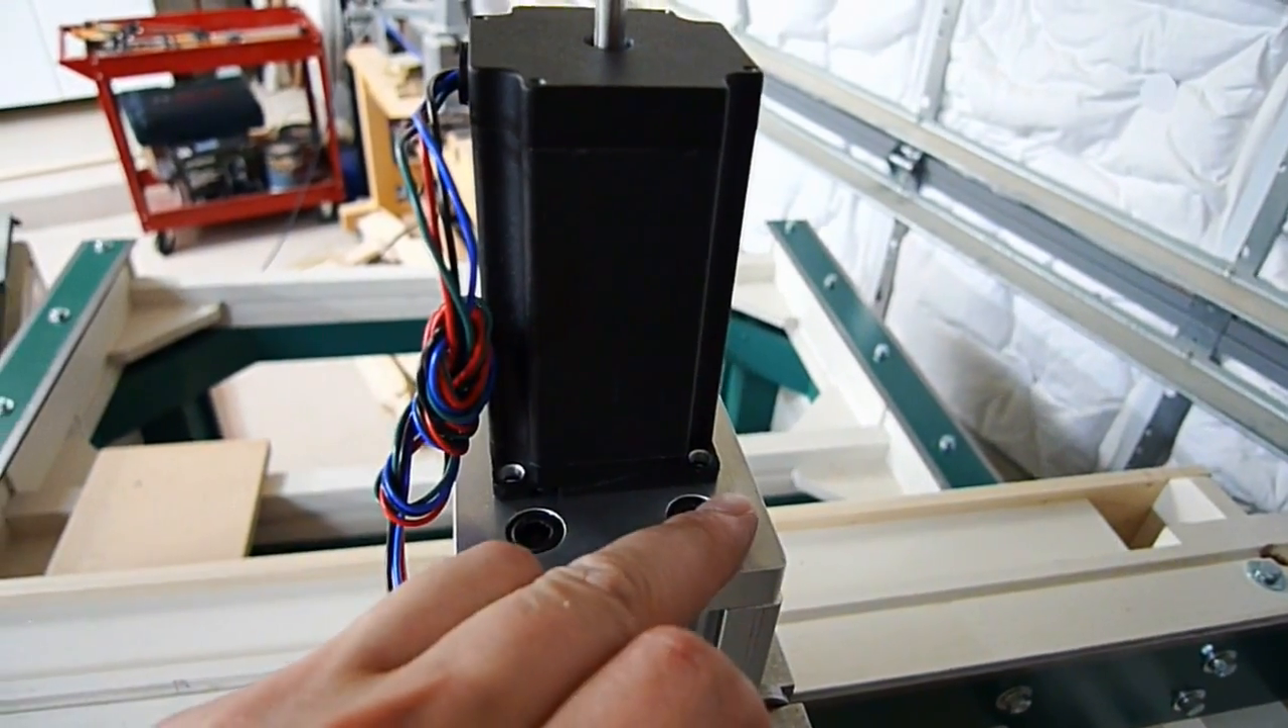All right, now that I have that motor seated on there, you kind of see how this is all starting to come together.